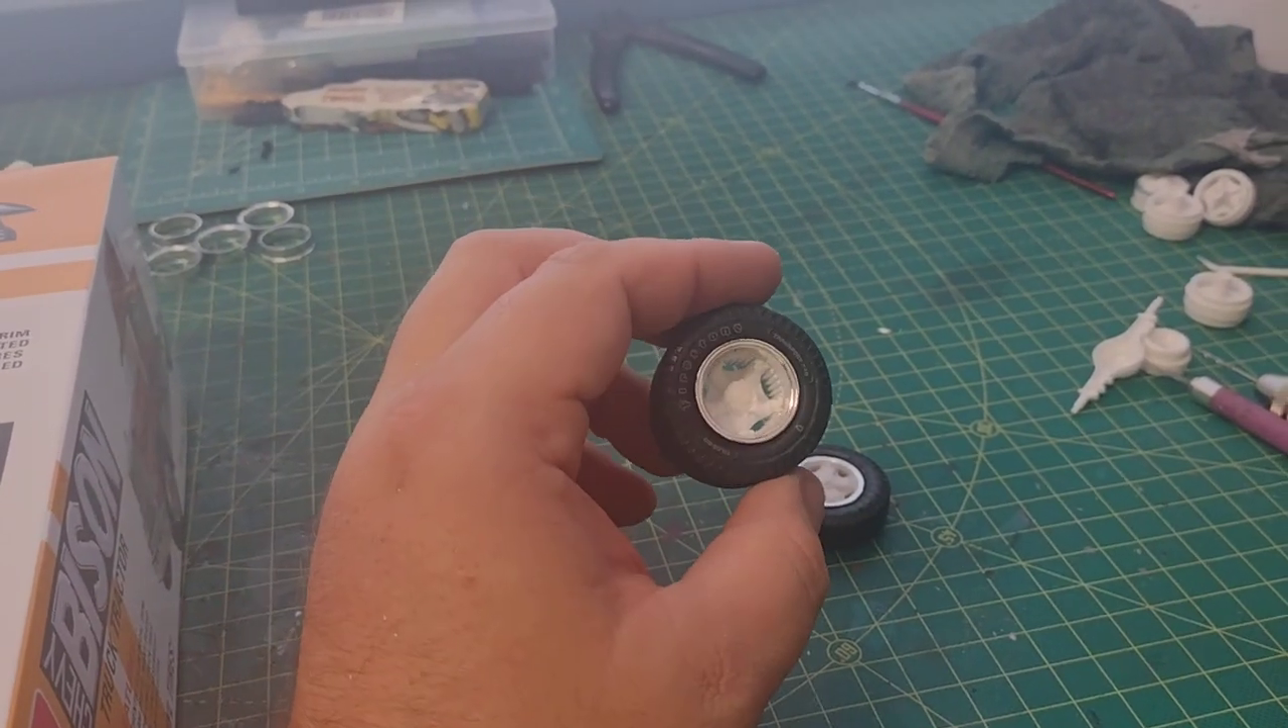The wheel, the rims actually fit perfectly on these tires as you can see here.